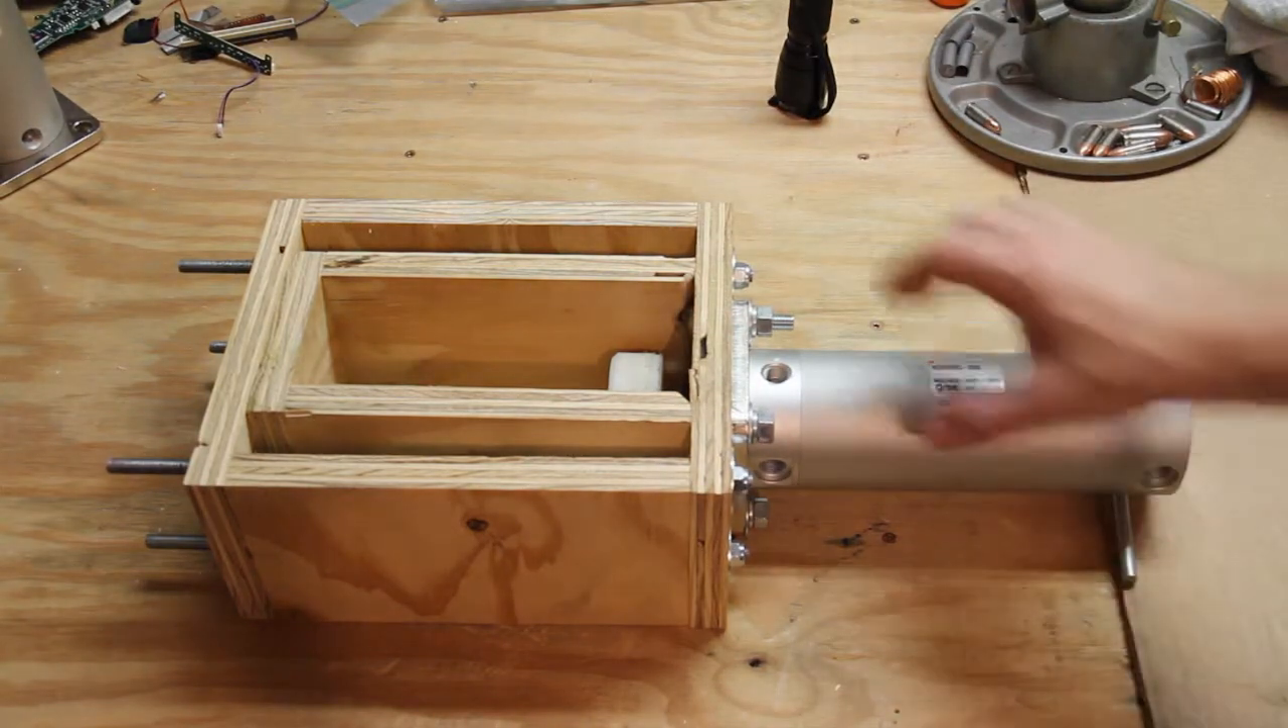I don't have any facilities for welding so we took 3 quarter inch plywood built up an outer frame that holds the cylinder and then an inner frame that's about the size of a can so that the can doesn't roll to either side.